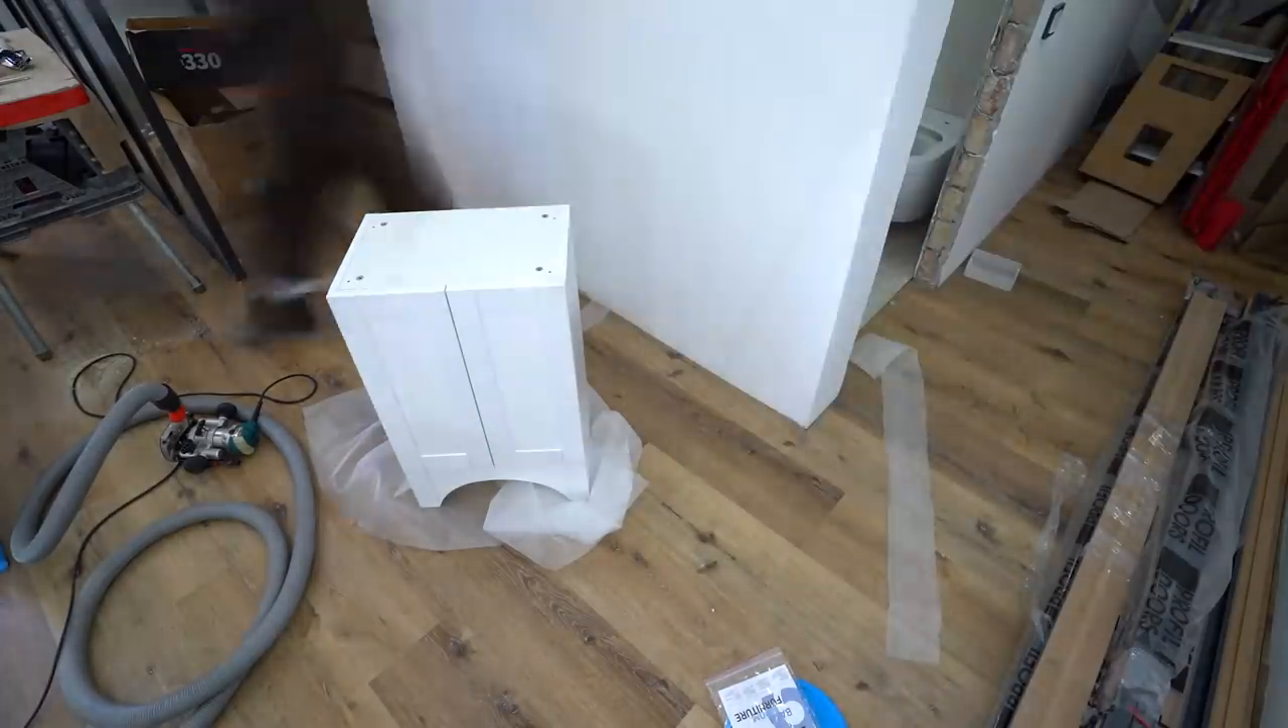Корпус и дверцы собраны, нужно просто прикрутить ножки и ручки.